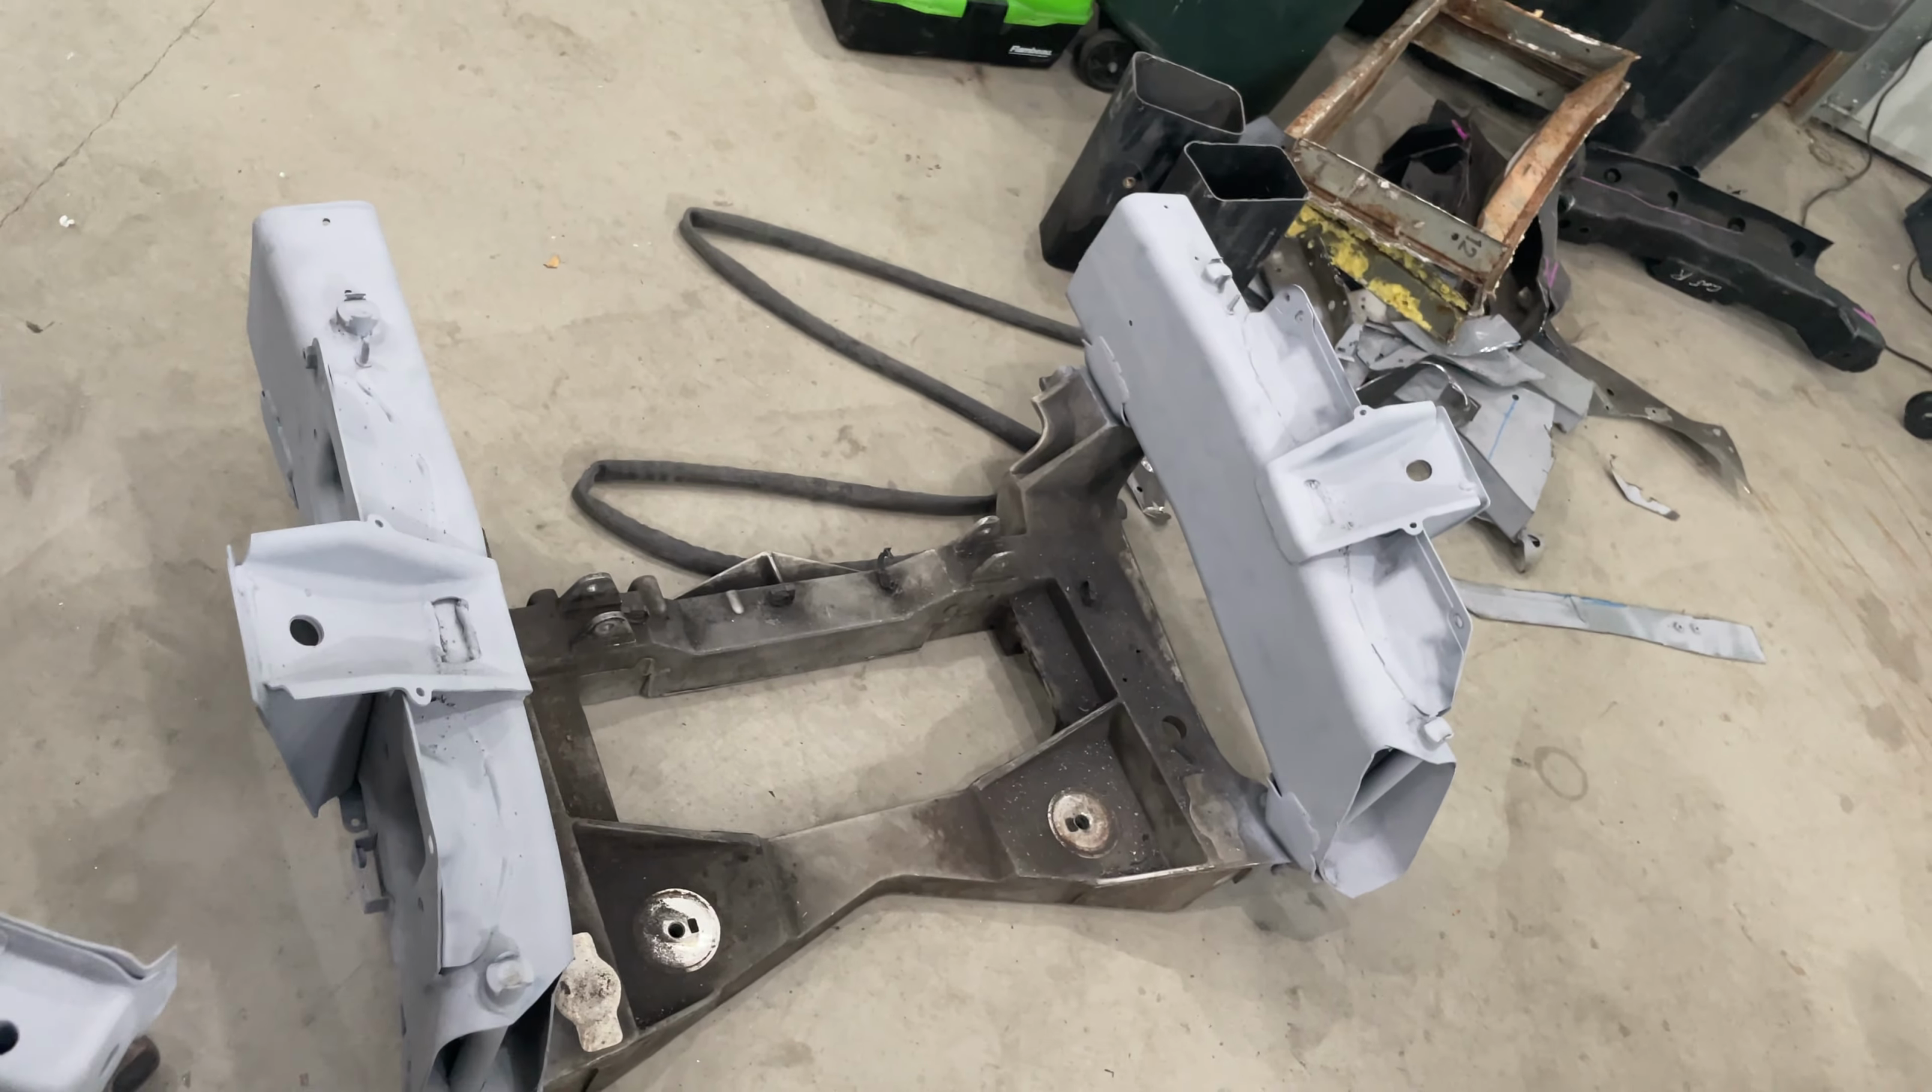I've still got to weld in those giant frame sections you can see there.